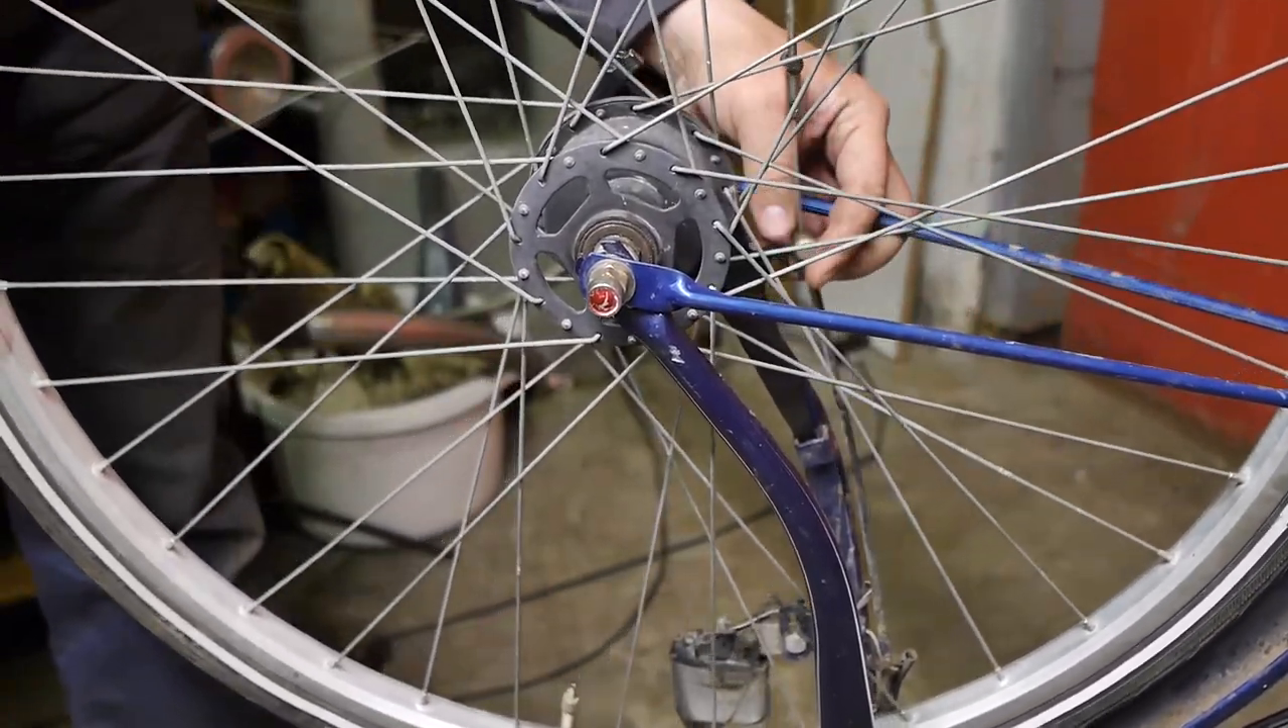And the wheel is back in the bicycle.